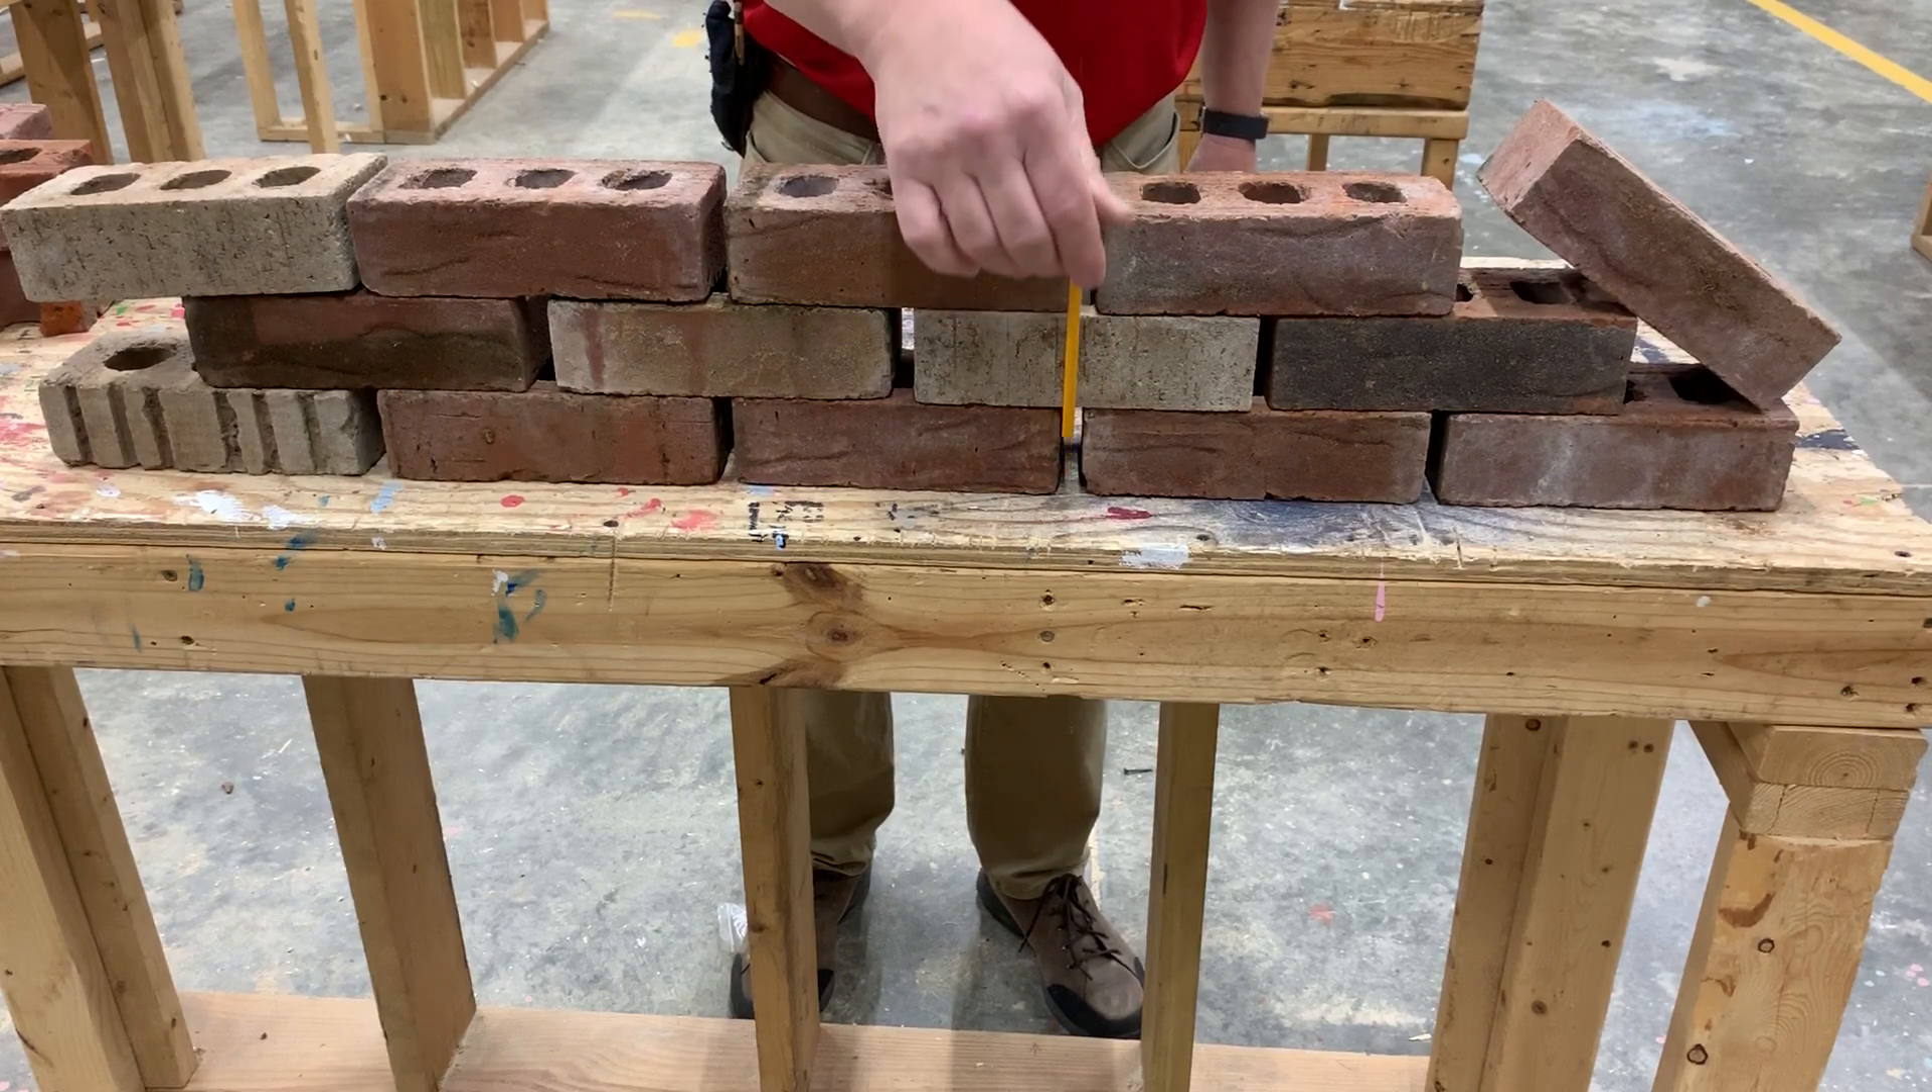And you're starting to see that the first course and the third course line up with each other.